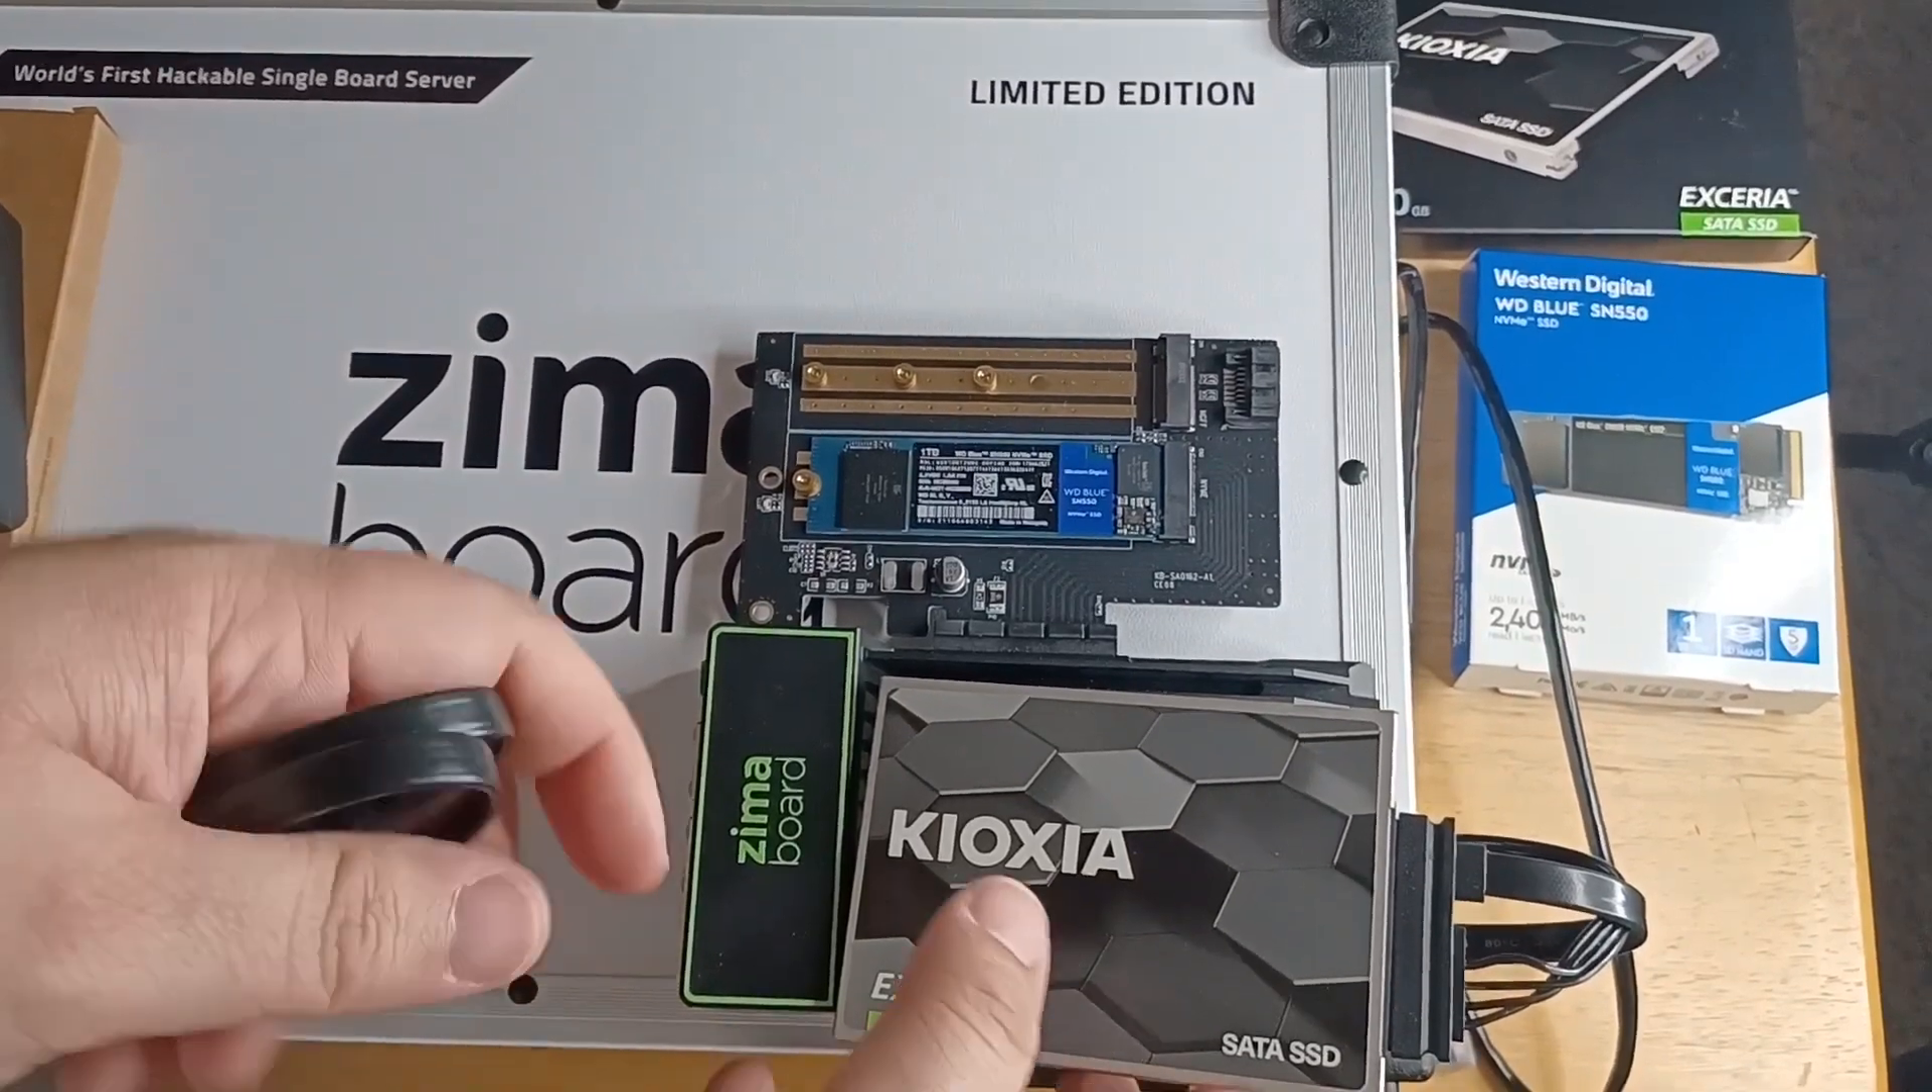And I've already installed a 1-terabyte Western Digital SN550 SSD. It's NVMe right here.